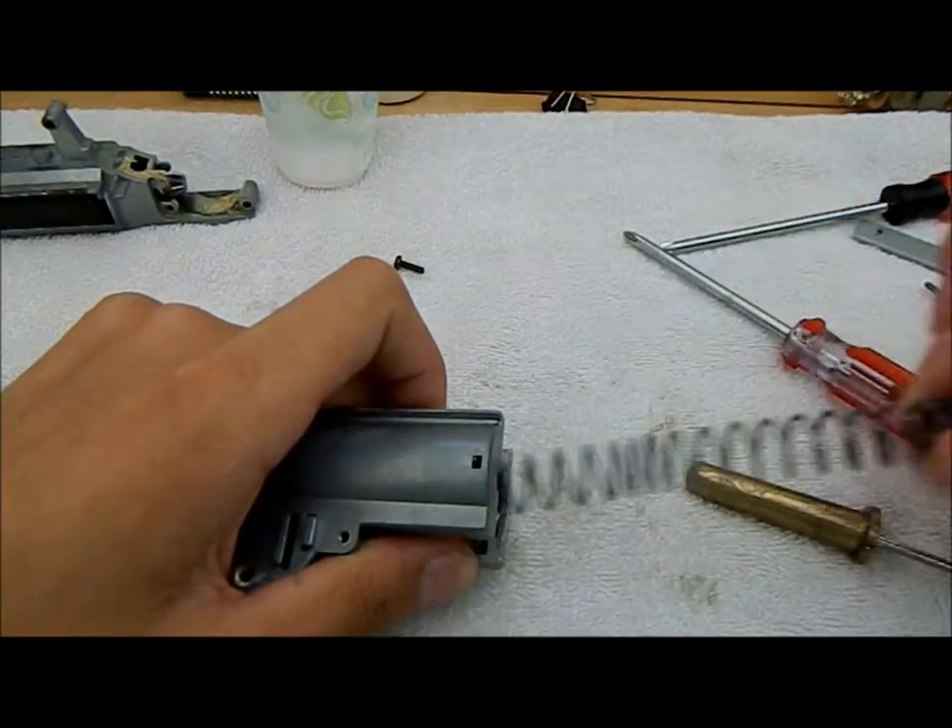And as you see, the spring came out. And that's good, that's what we want, because our gearbox didn't explode.